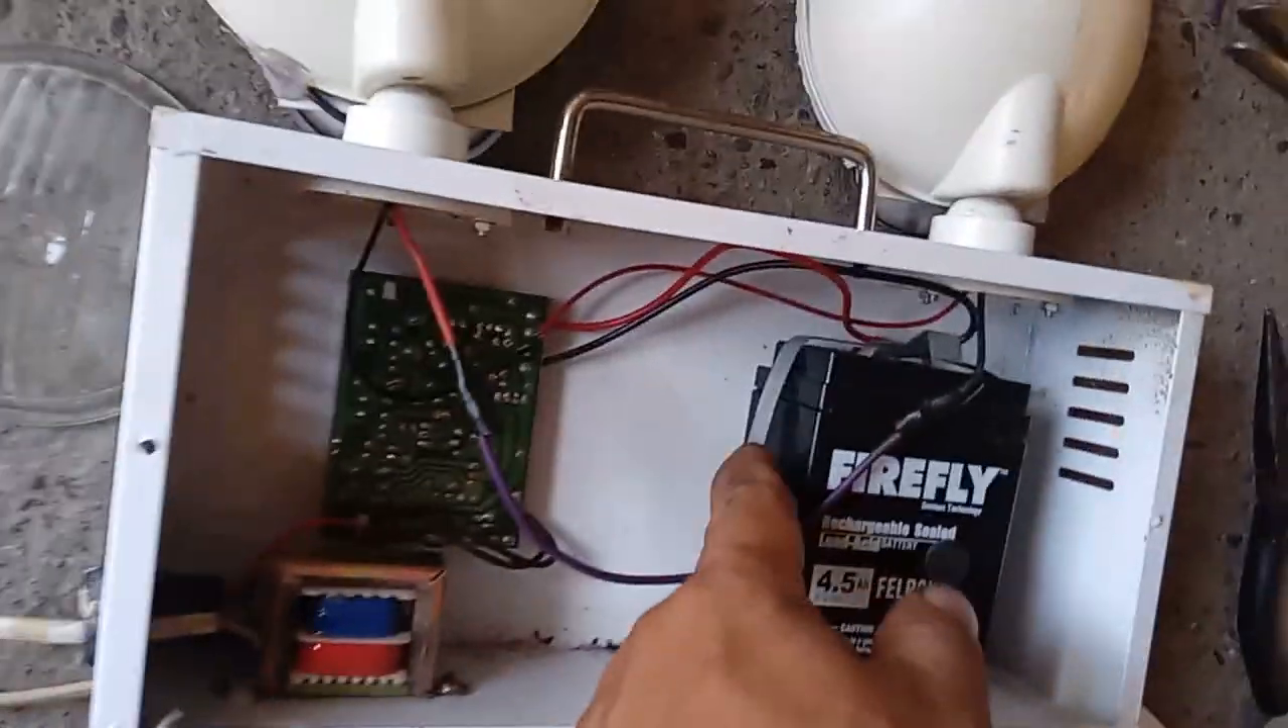Ayan, nakalagay na natin yung ating battery.